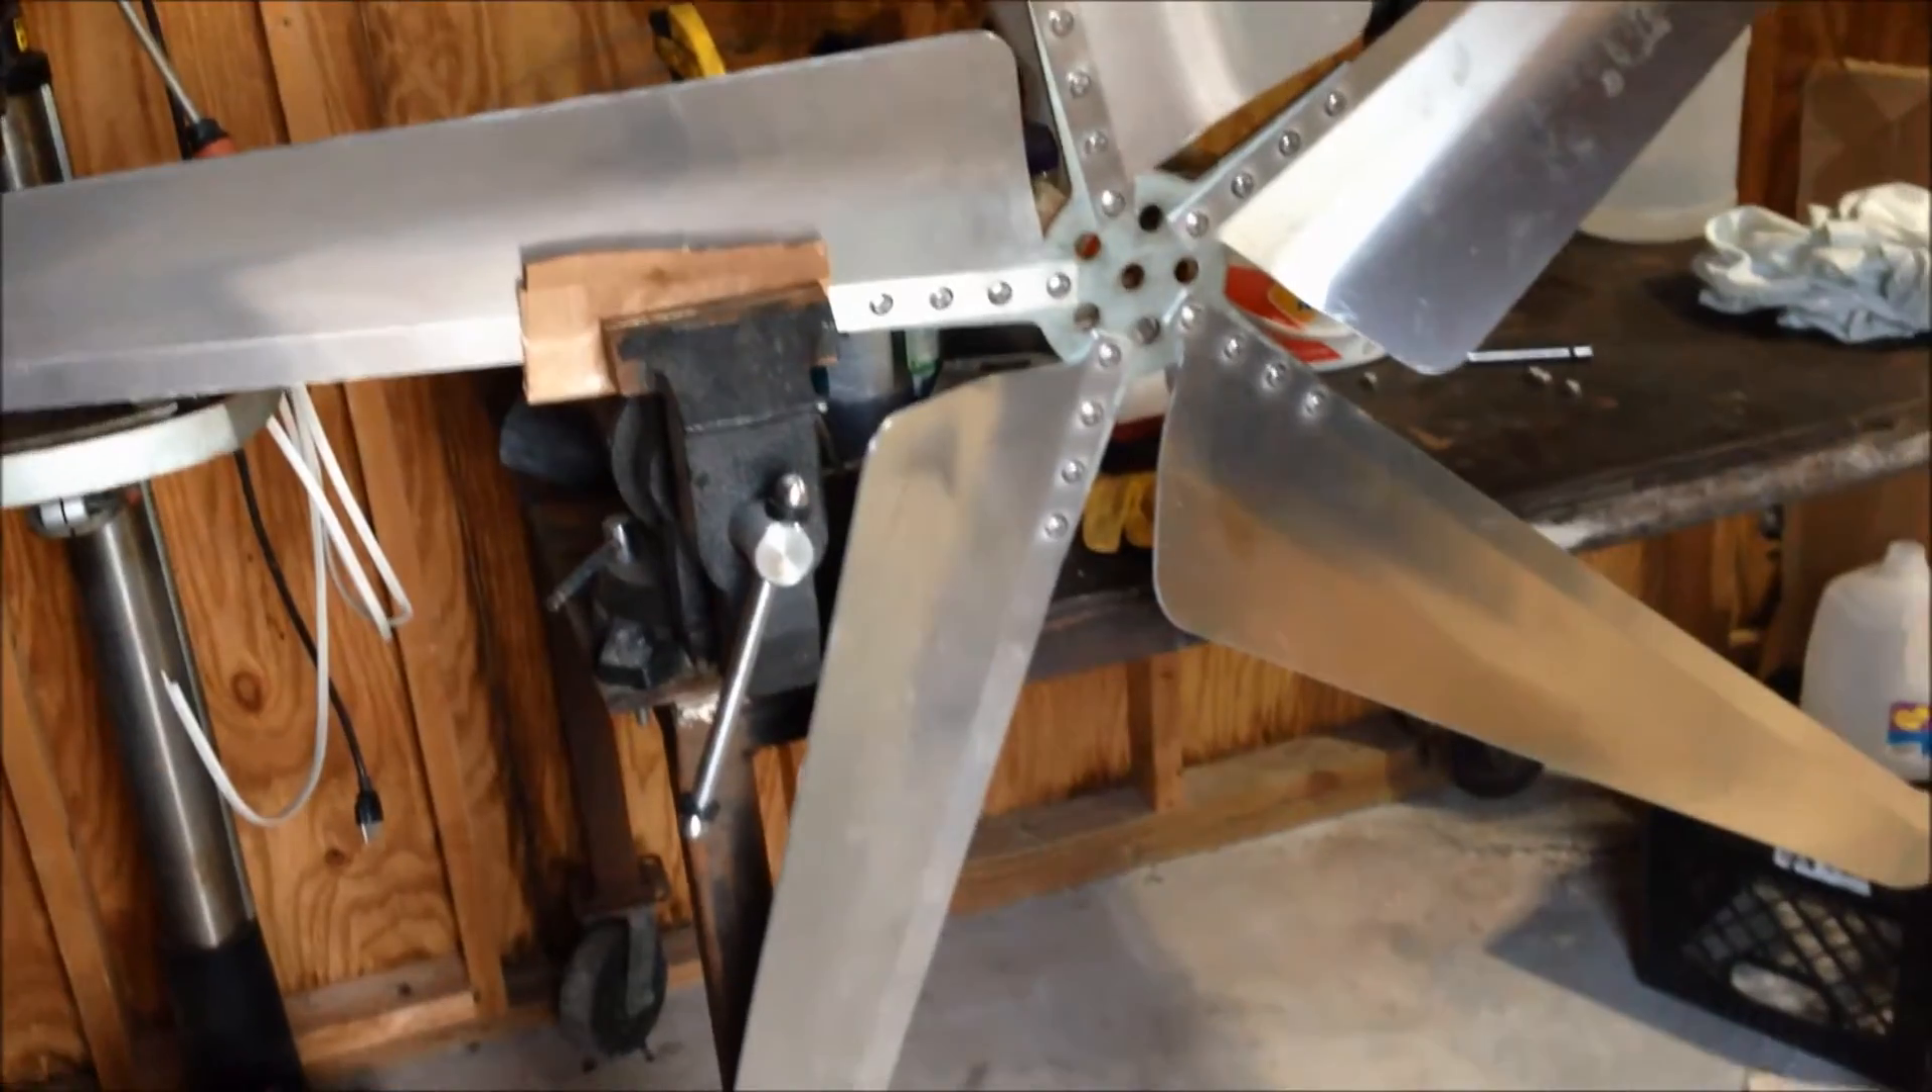Just finished assembling my new Super Falcon 5 blade set from Missouri Wind & Solar, and it looks really nice.